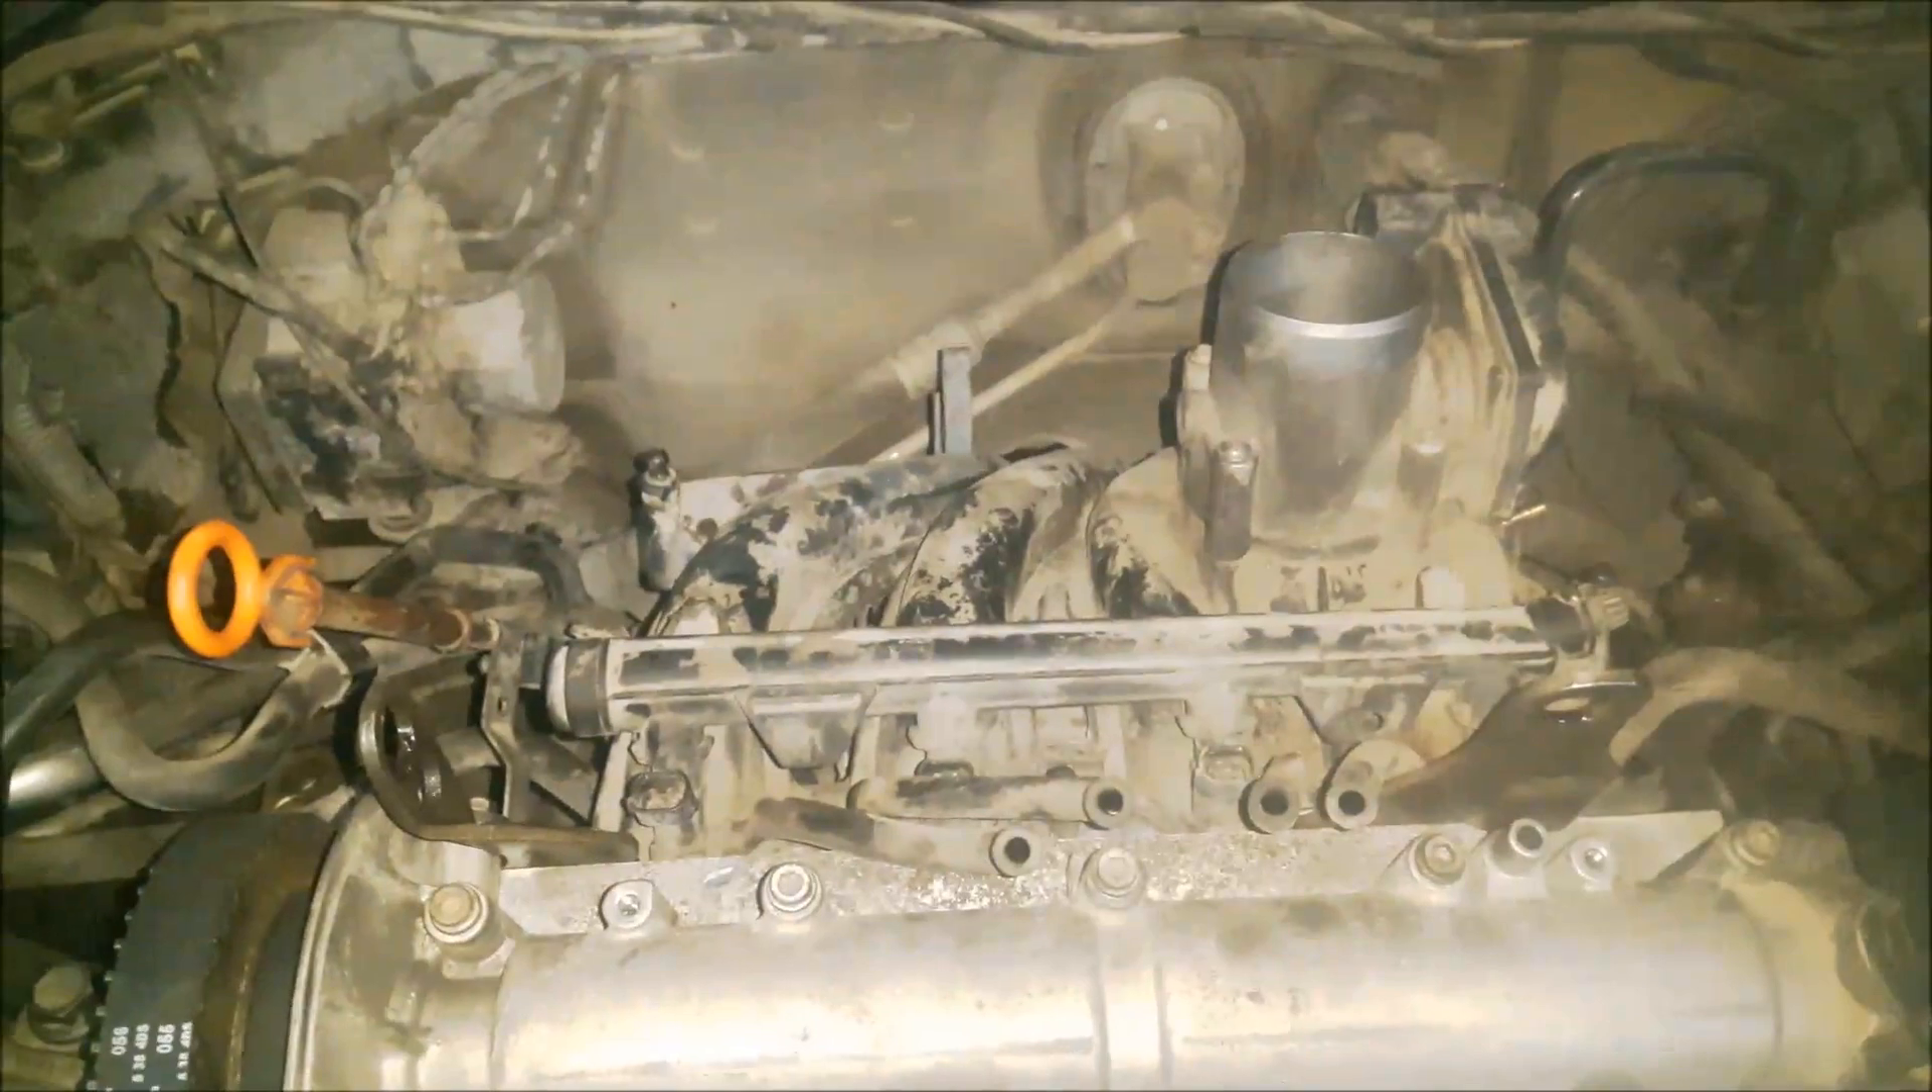Now i have installed inlet manifold.